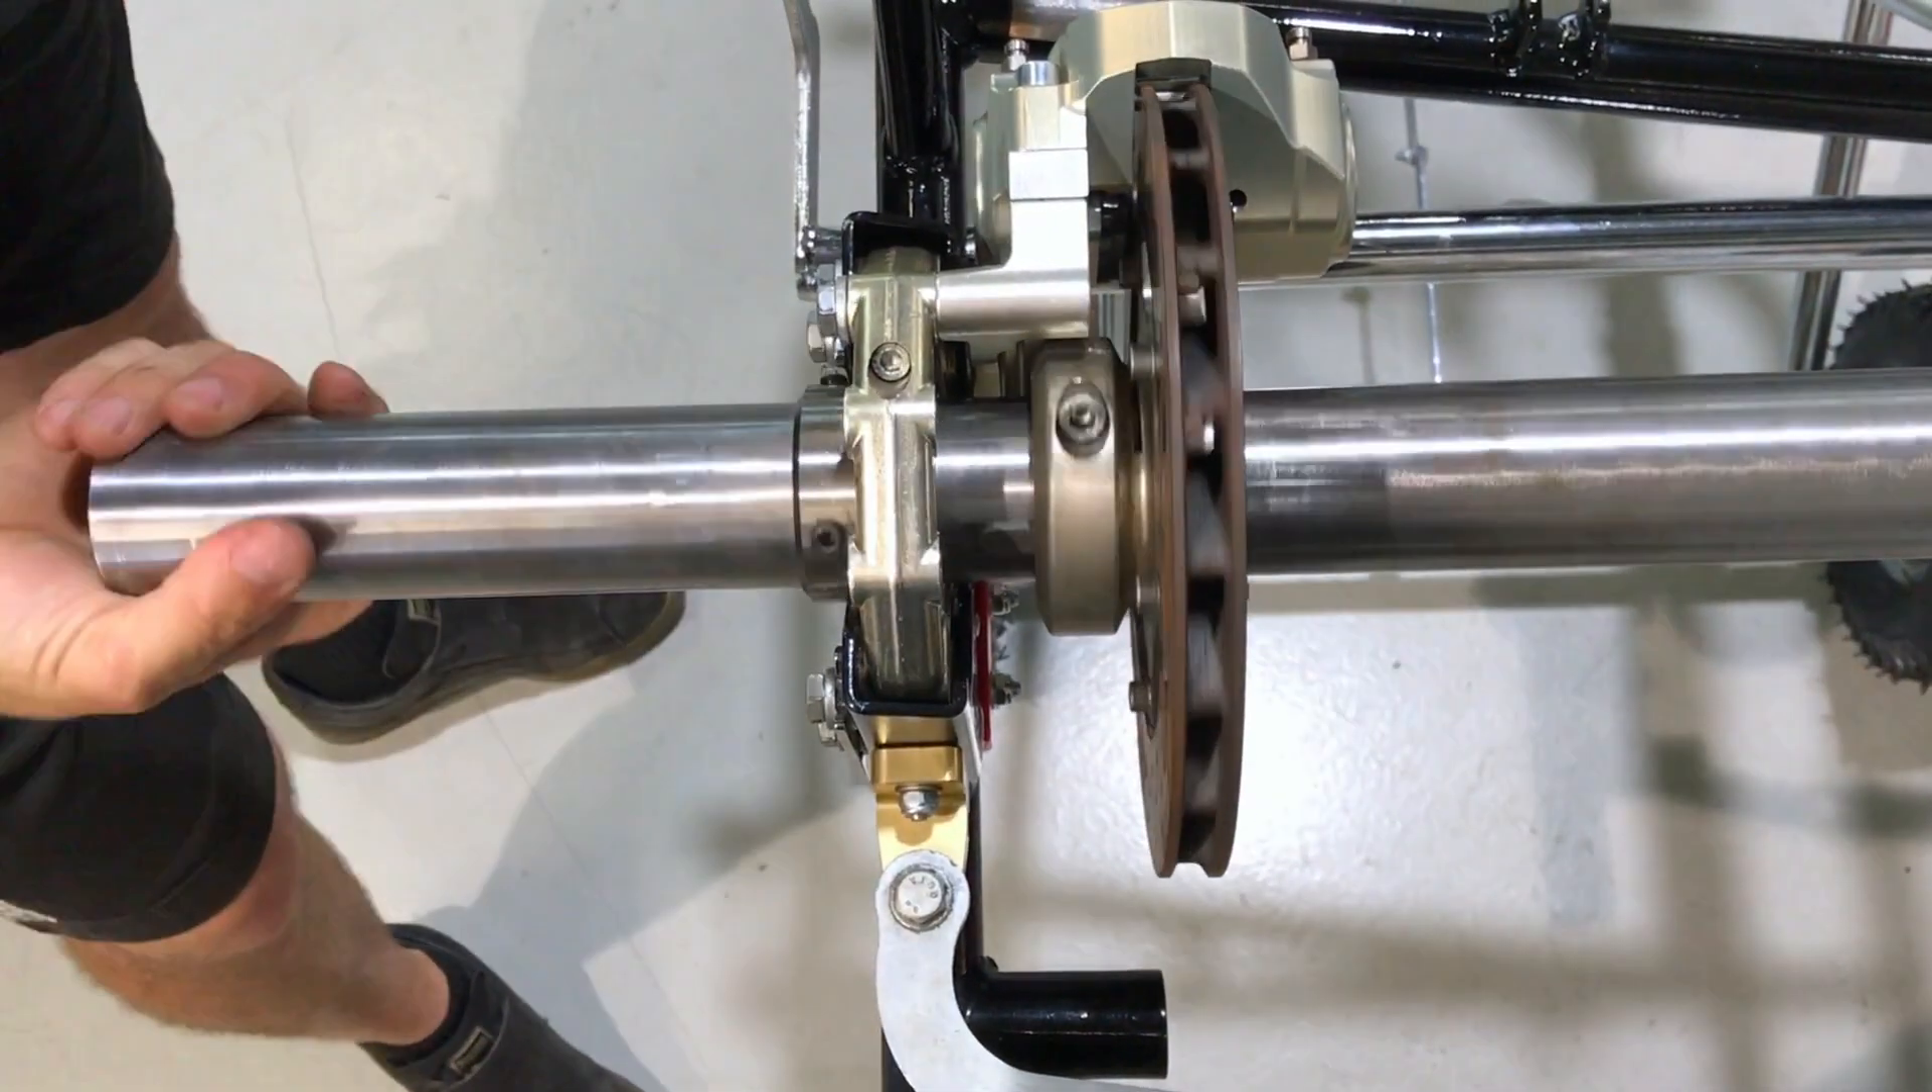Now your hub is brake hub is all bolted onto your axle.